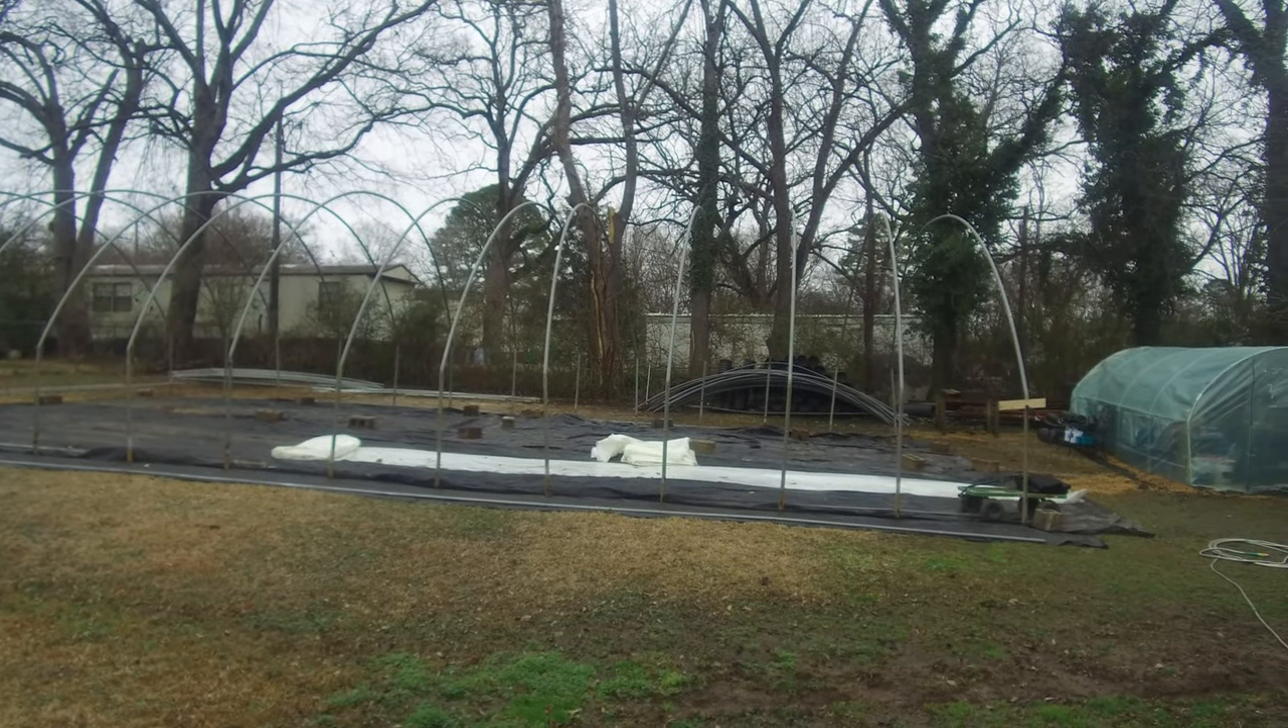As you see, we got the bows put up across there.